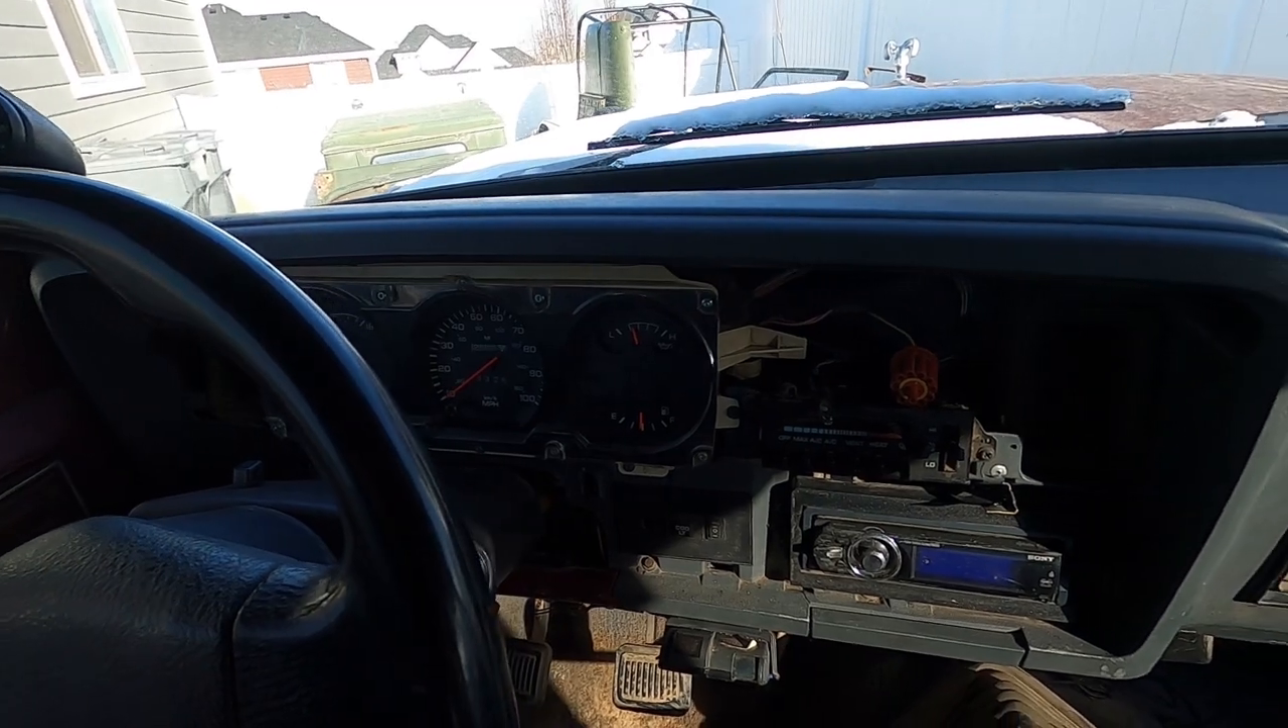Uh, so, I've got the dash bezel pulled off.